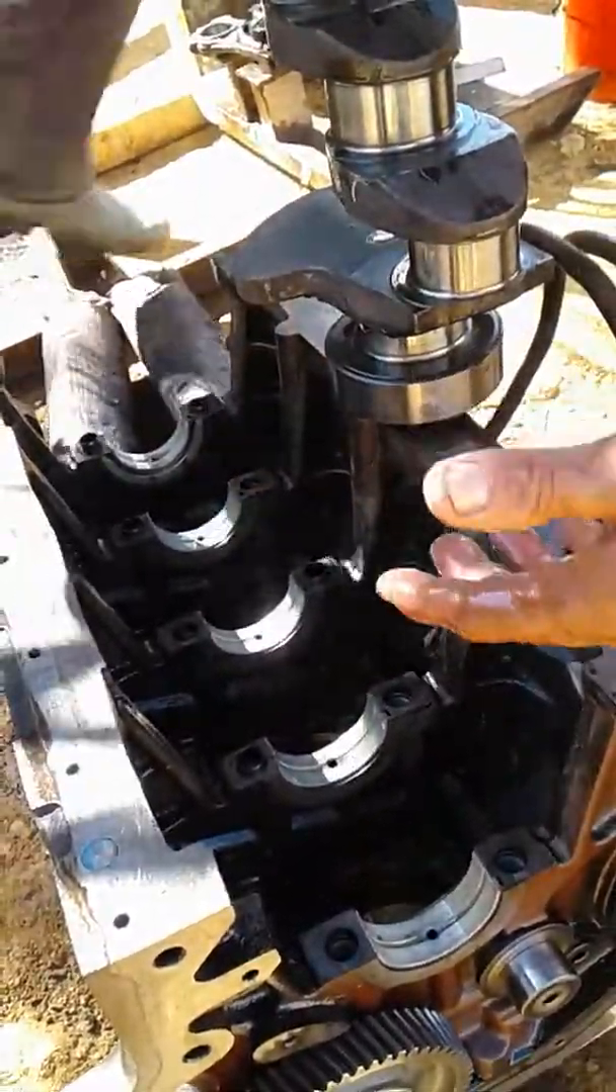Eu já coloquei a bronzina, que isso aqui são as bronzinas do virabrequim.